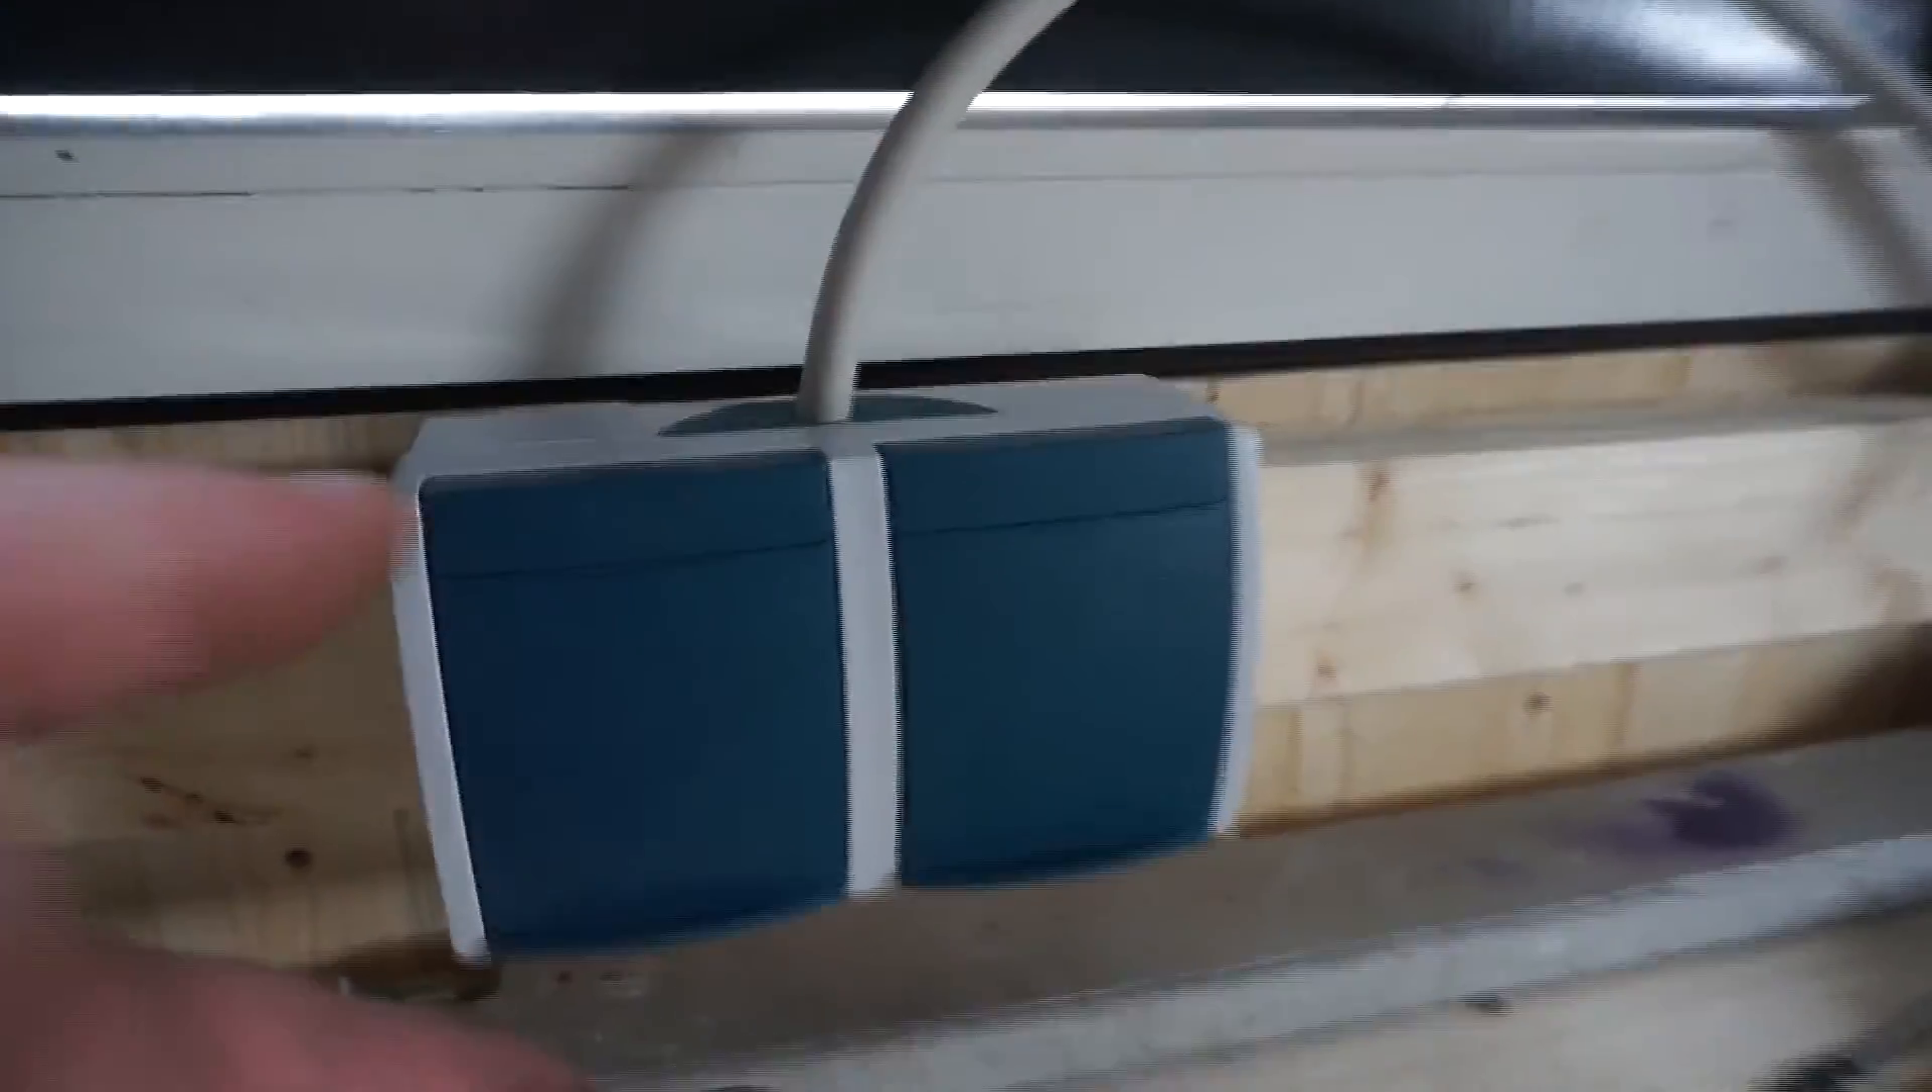Kabel ist drin. Steckdose ist dran.